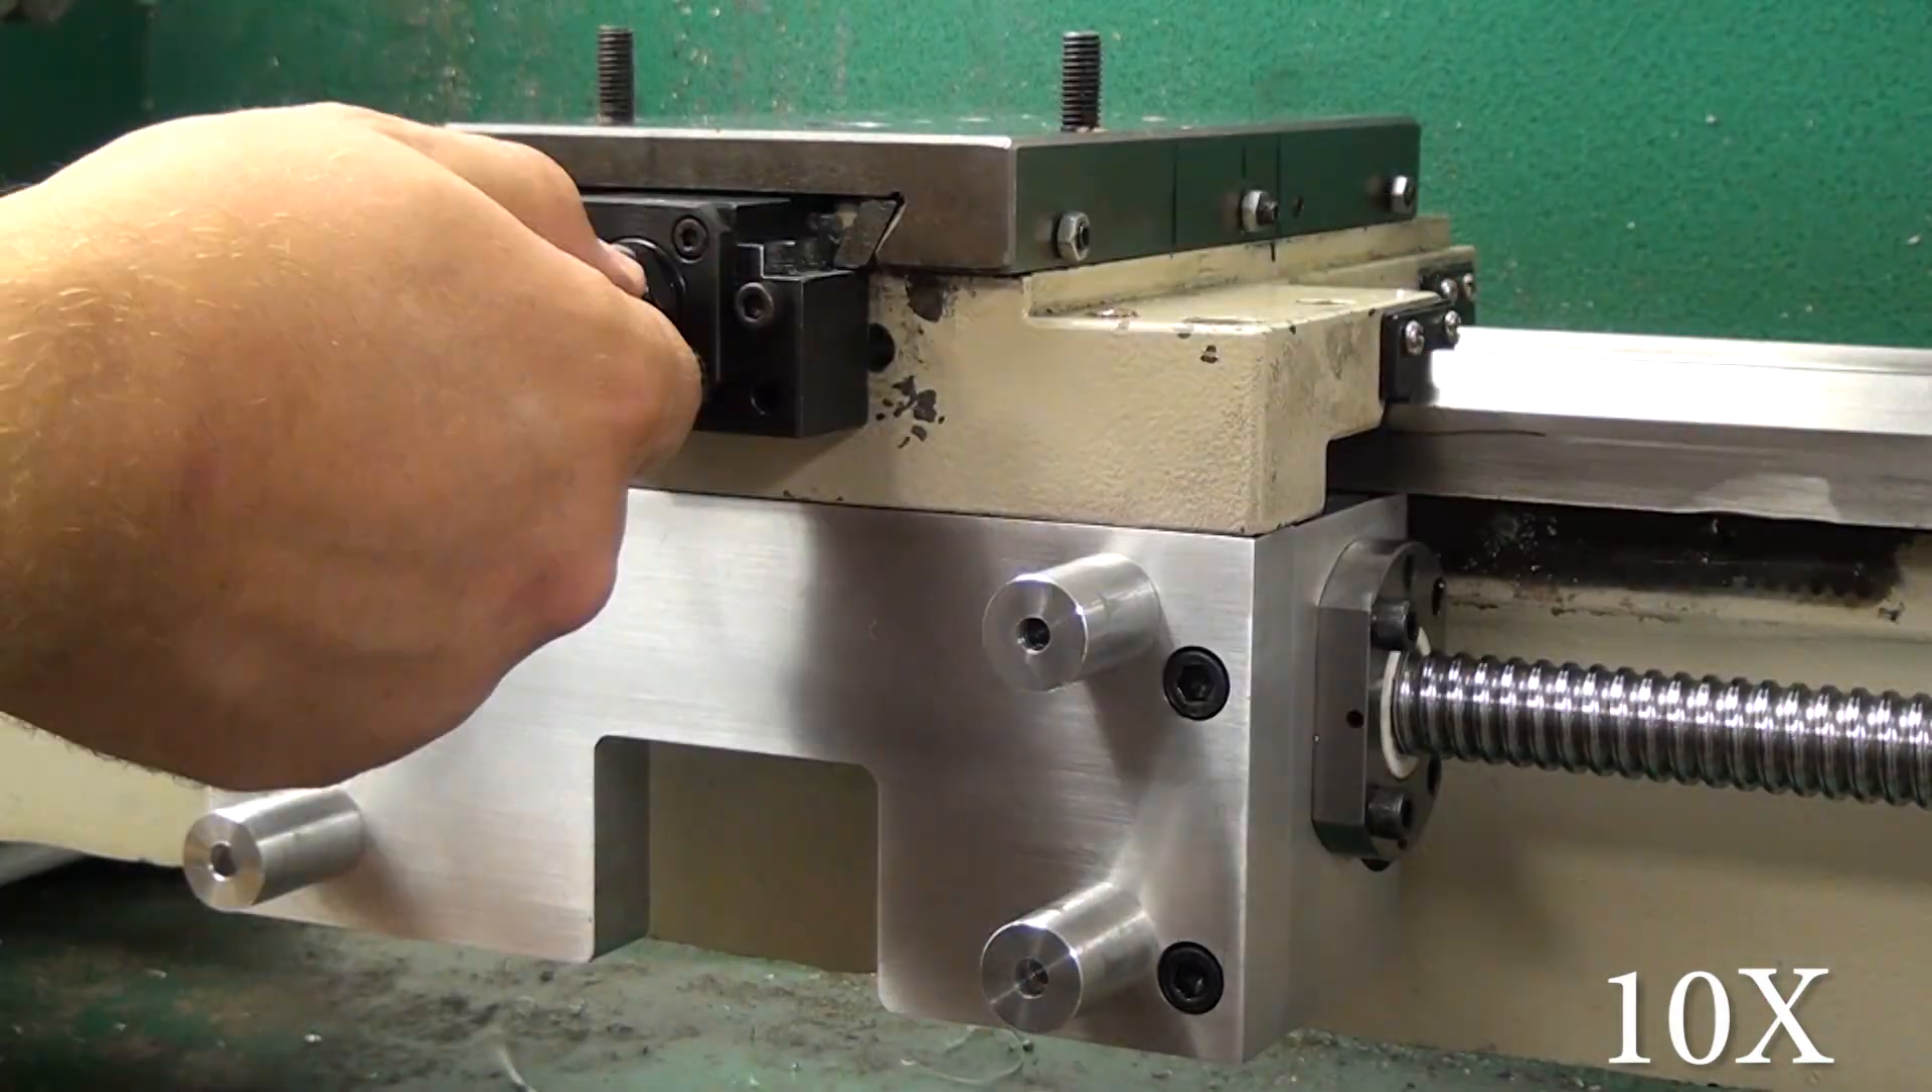Uh here is the lead screw You can see it mounted with the Uh ball nut mount.